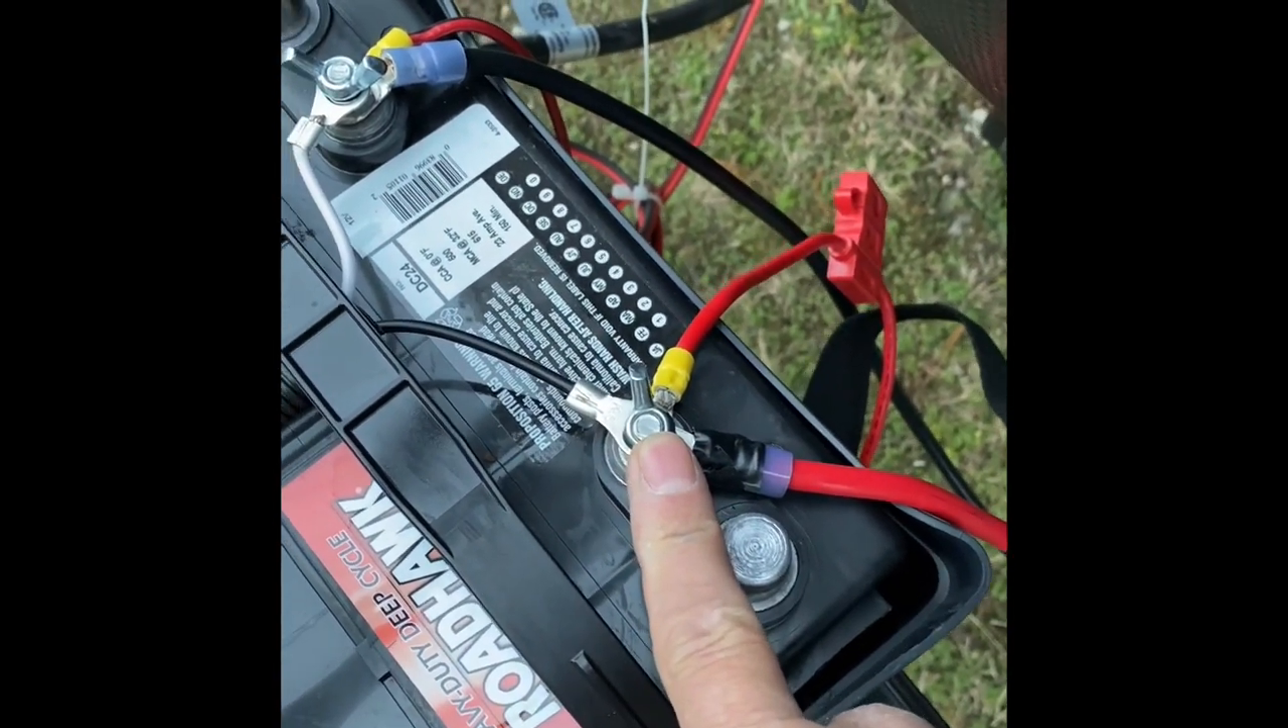I took the black wire, put a connector on it, and I put a wing nut on top of the post.